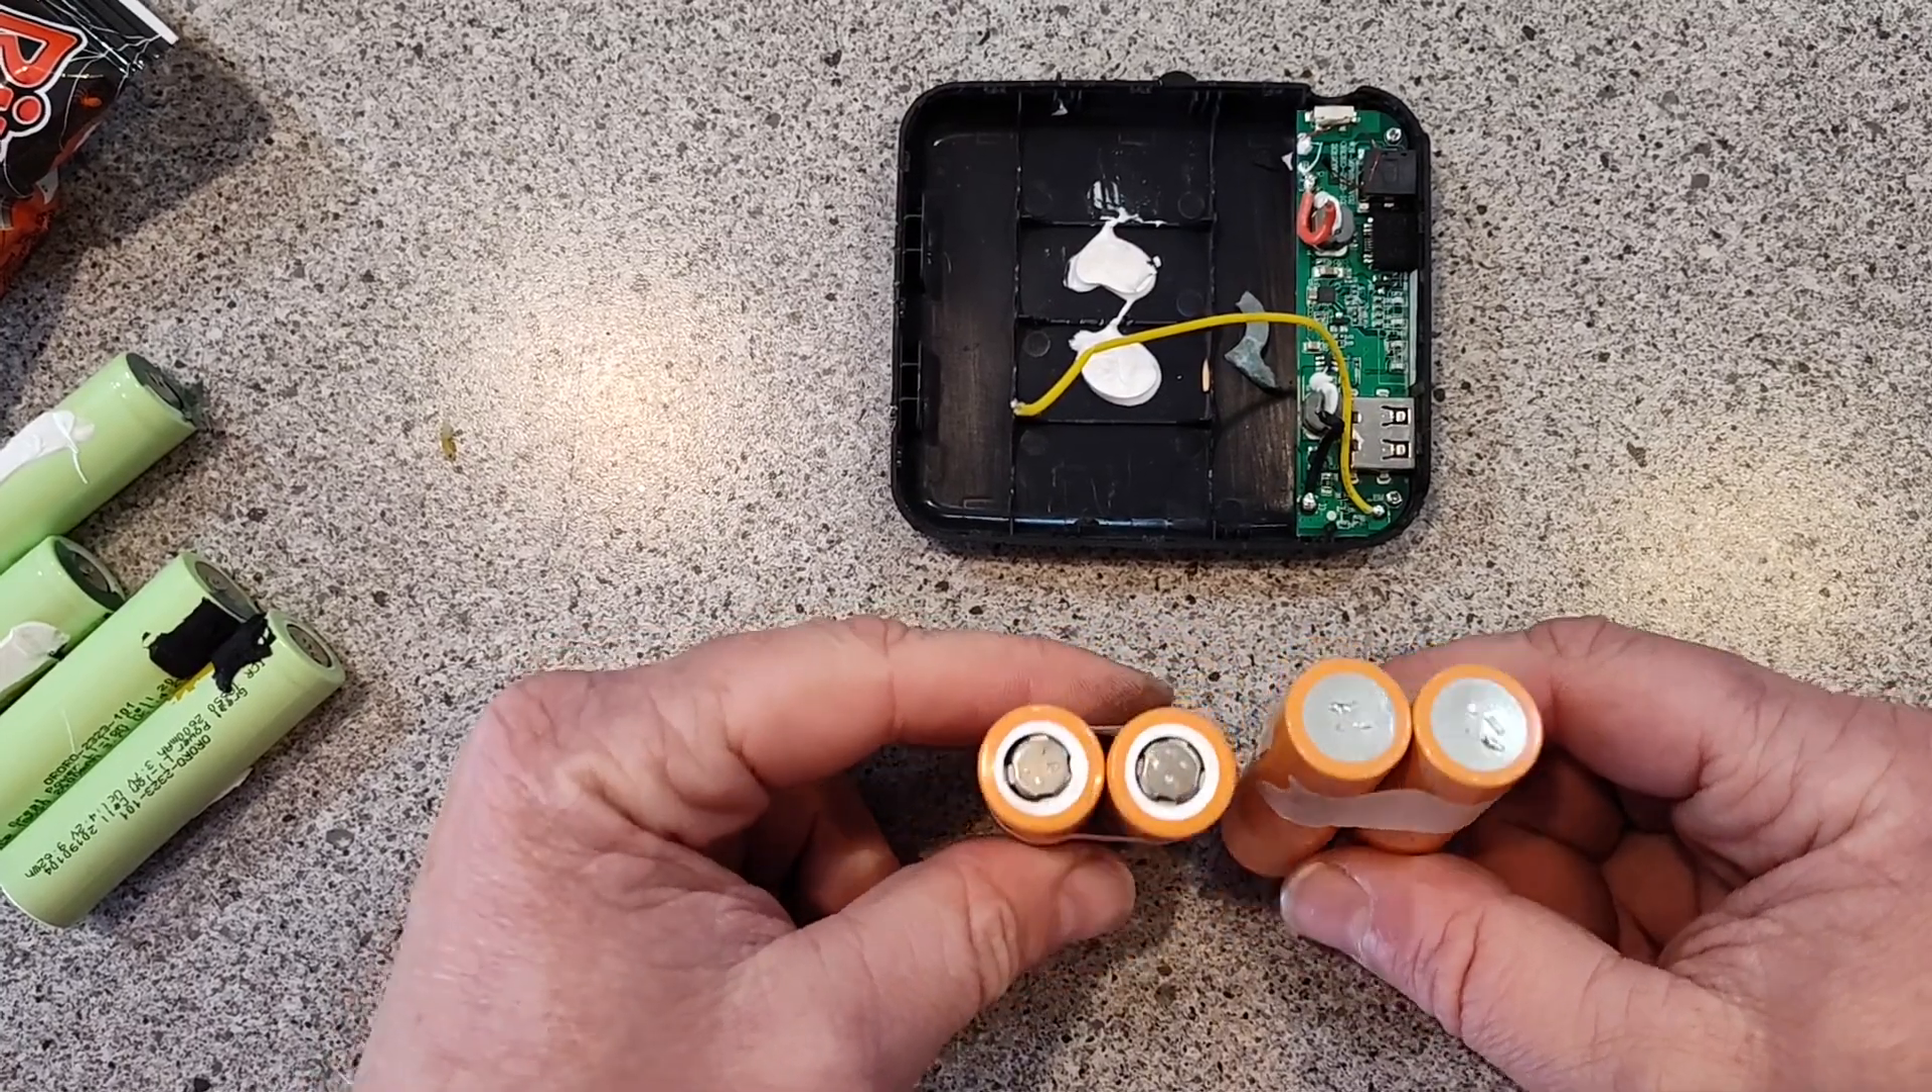Okay you see I put each of these cells in their own banks of two and I've taped them just some paper tape.